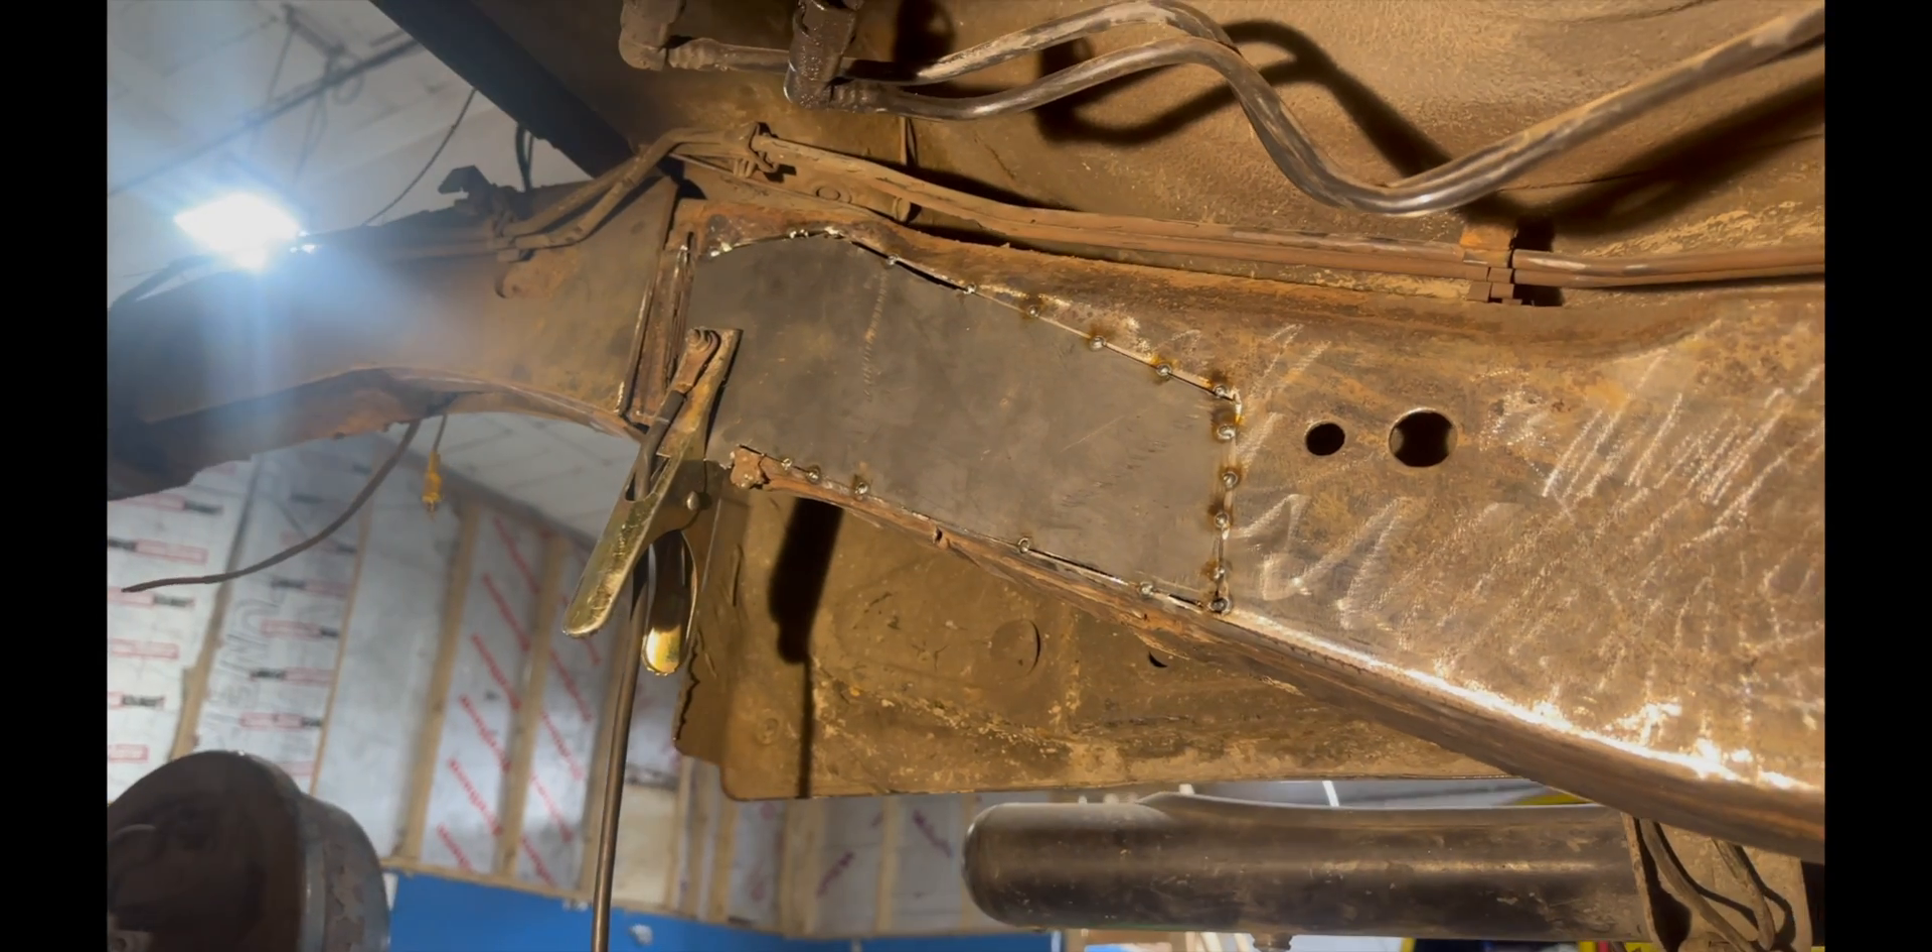So as you can see we've got our front plate there all tucked in and we've done we've done a plate on this side.